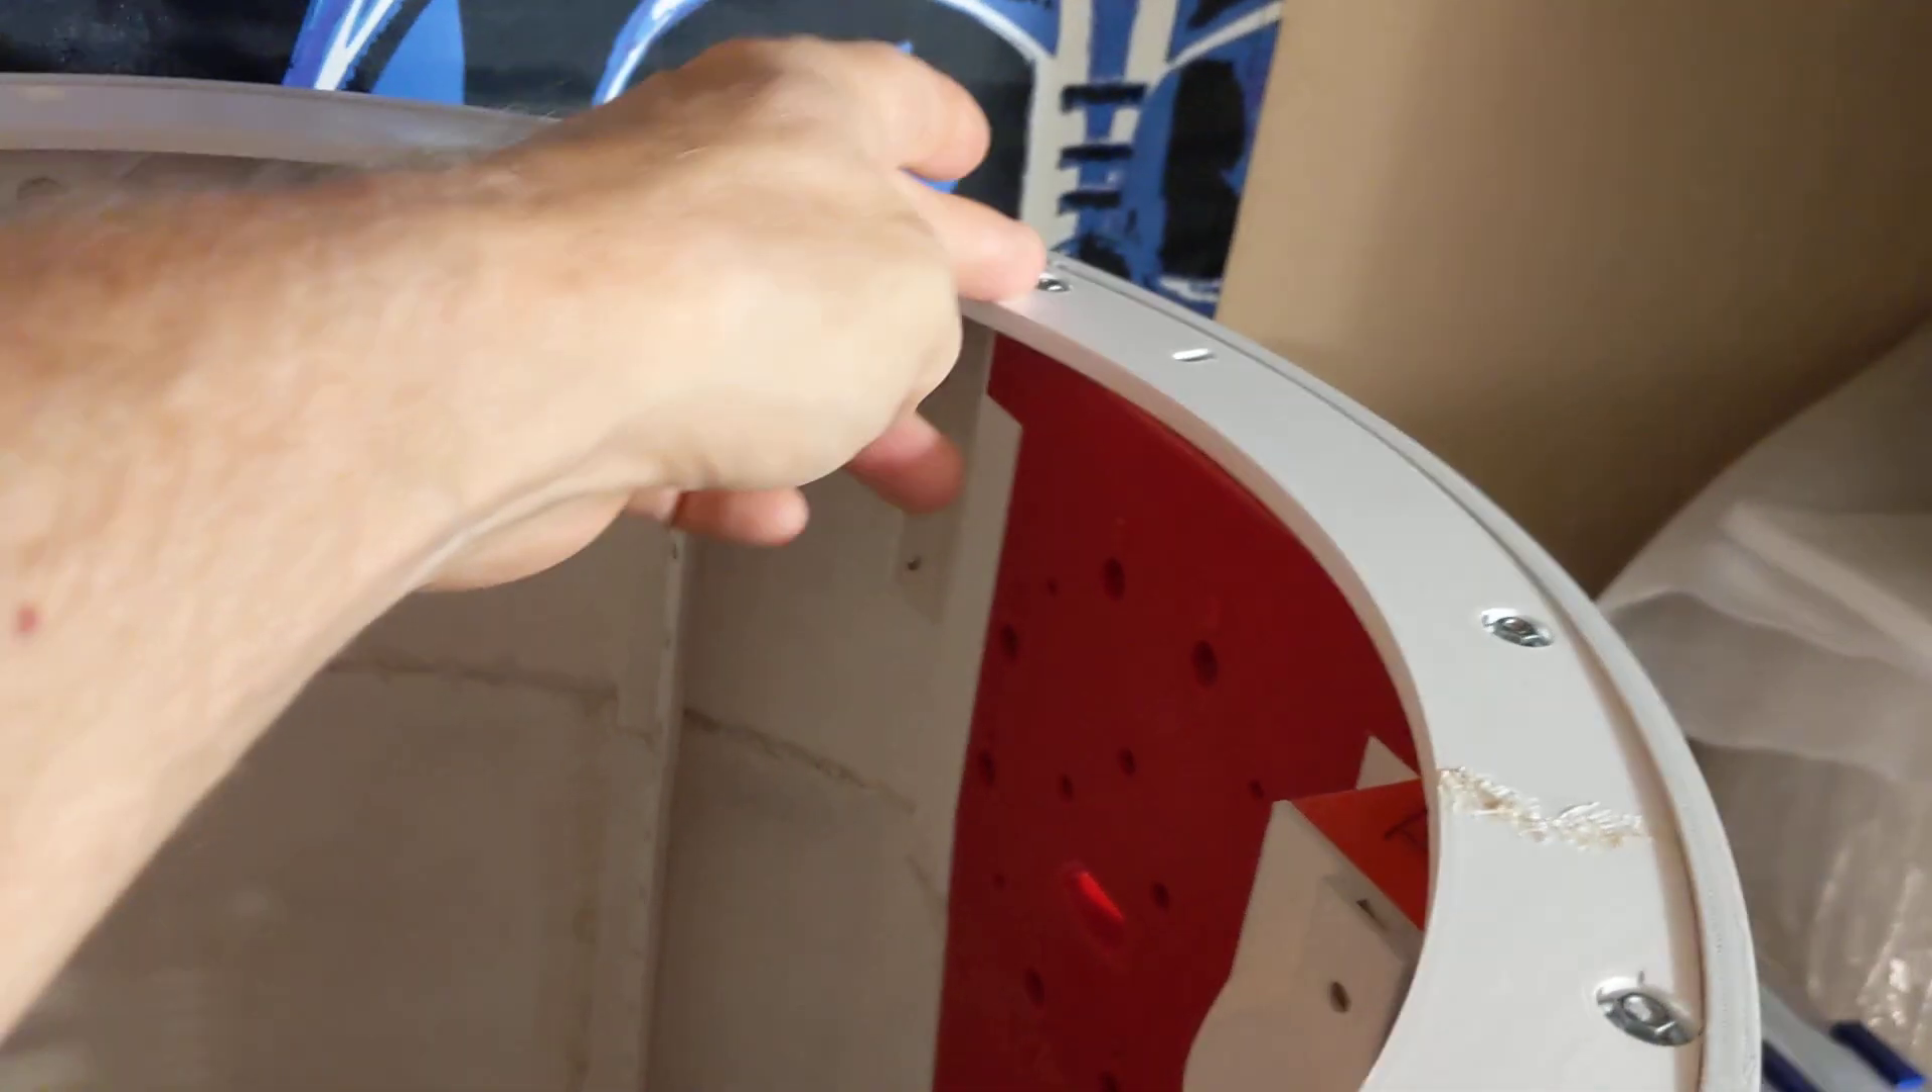I was able to get the top ring on.